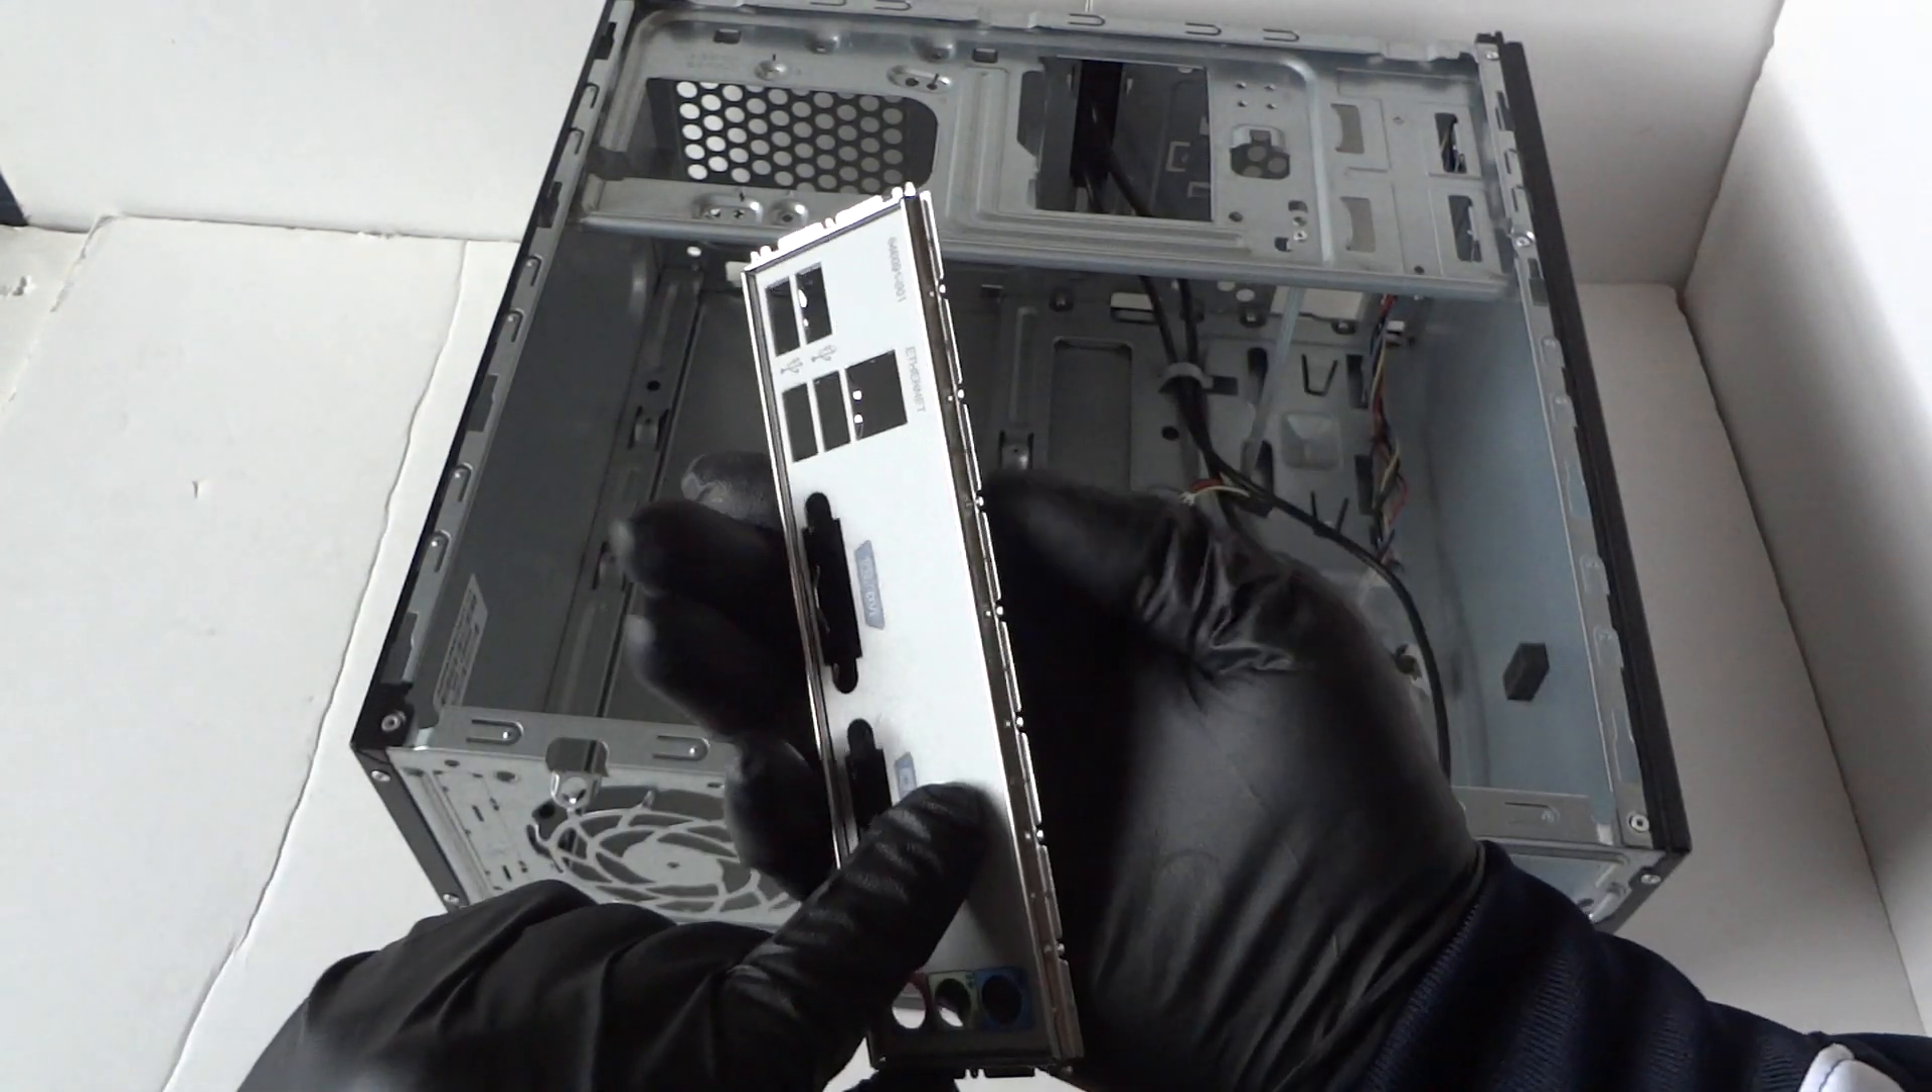So we've got the back plate iron shield removed and uh let's see what we're gonna do is do the last part would be the front right here.